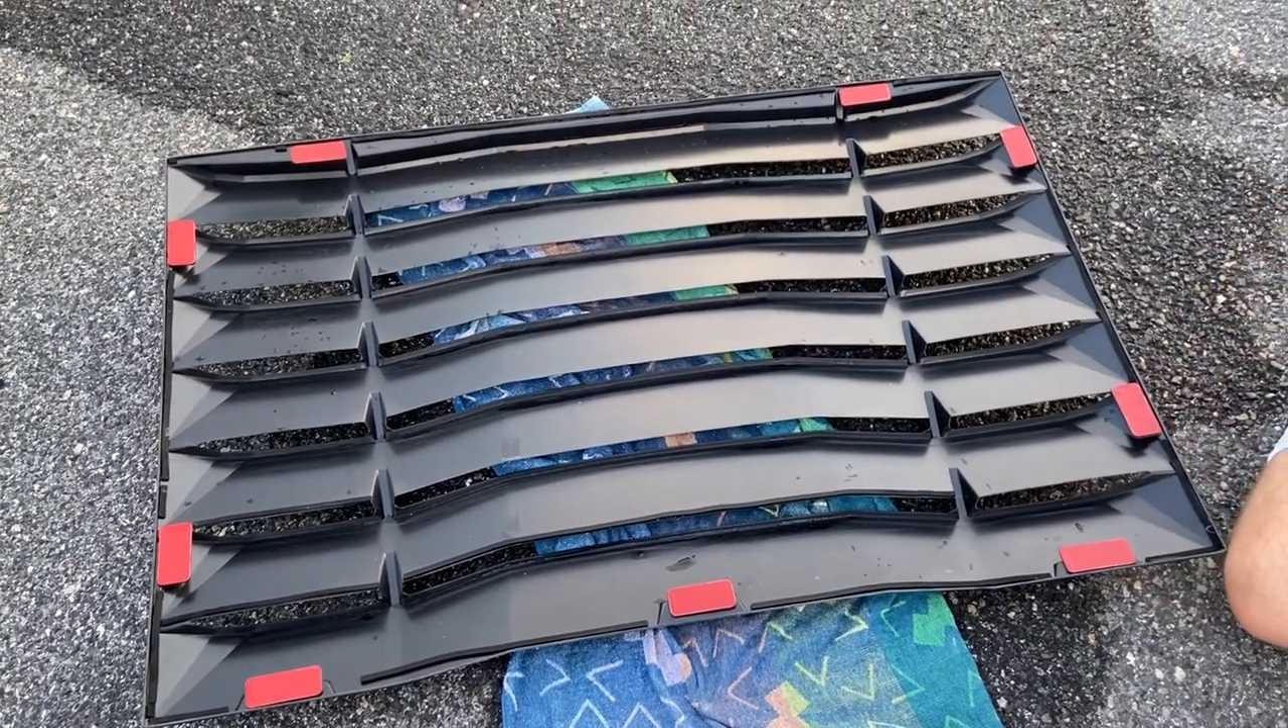Okay, so here we are with all of our 3M tape applied.